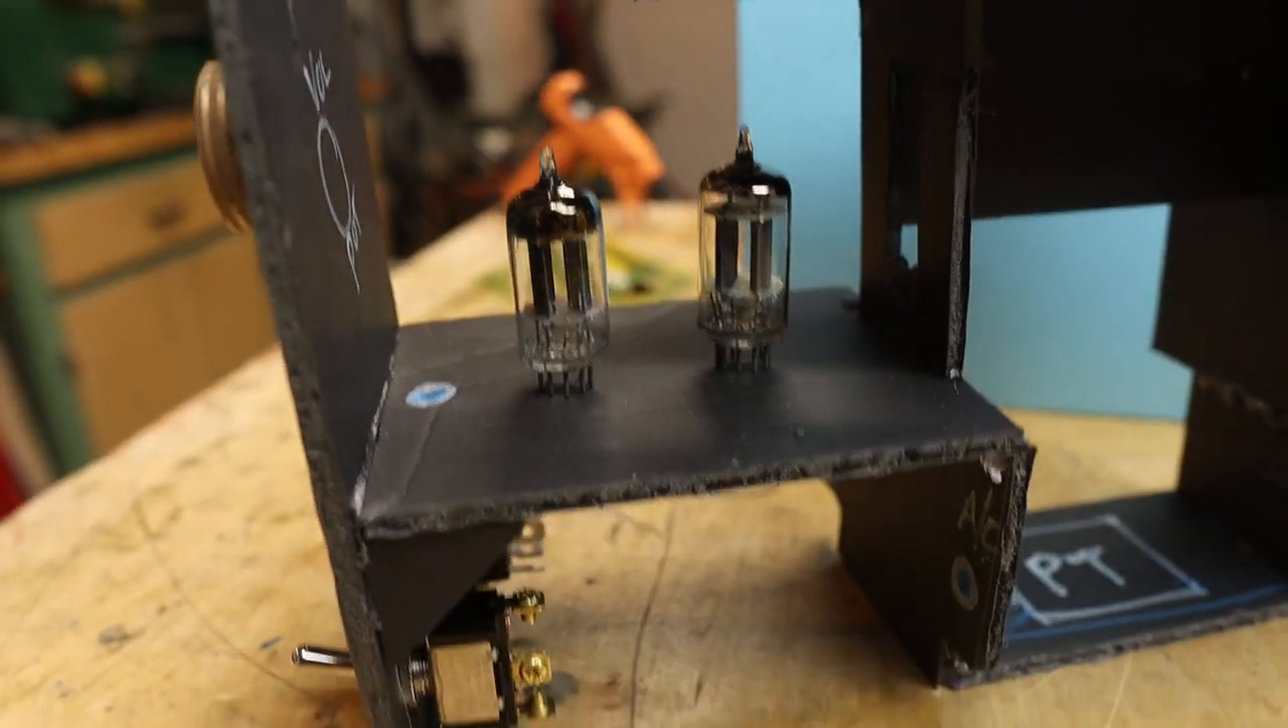We have the 12 AU7s mounted right there.